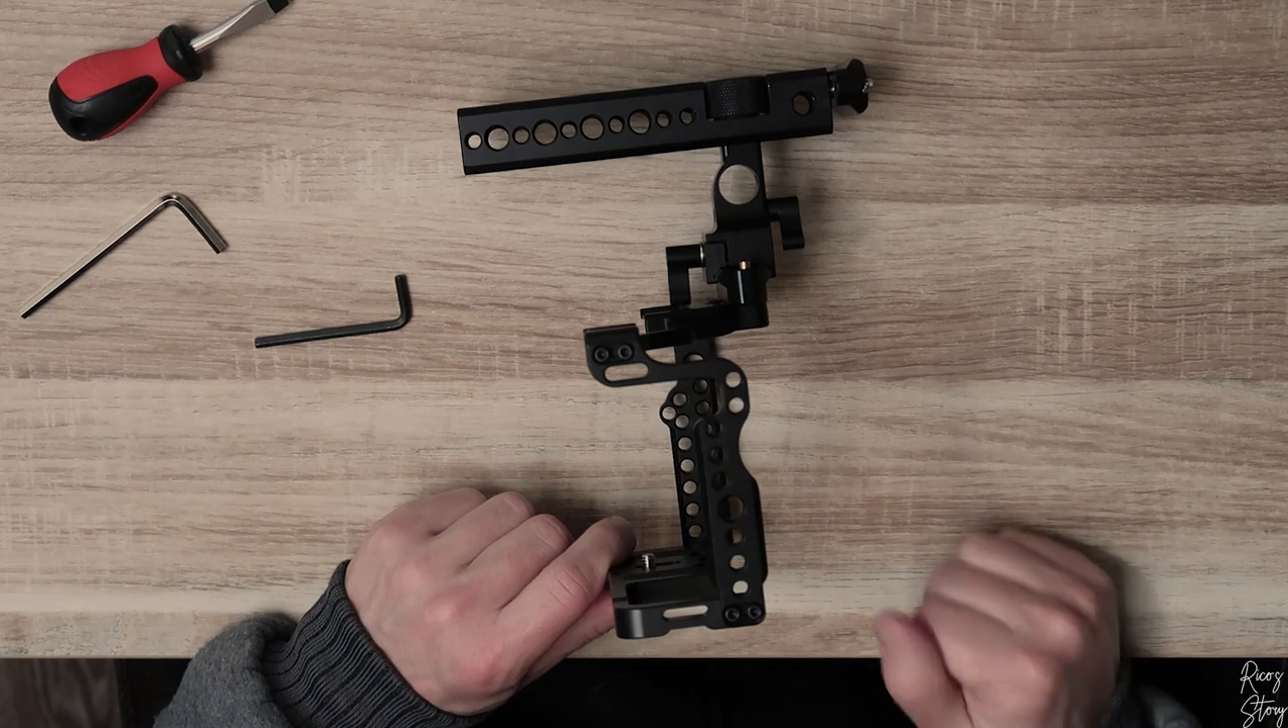Now the handle is attached to the rig once again this is how it looks.